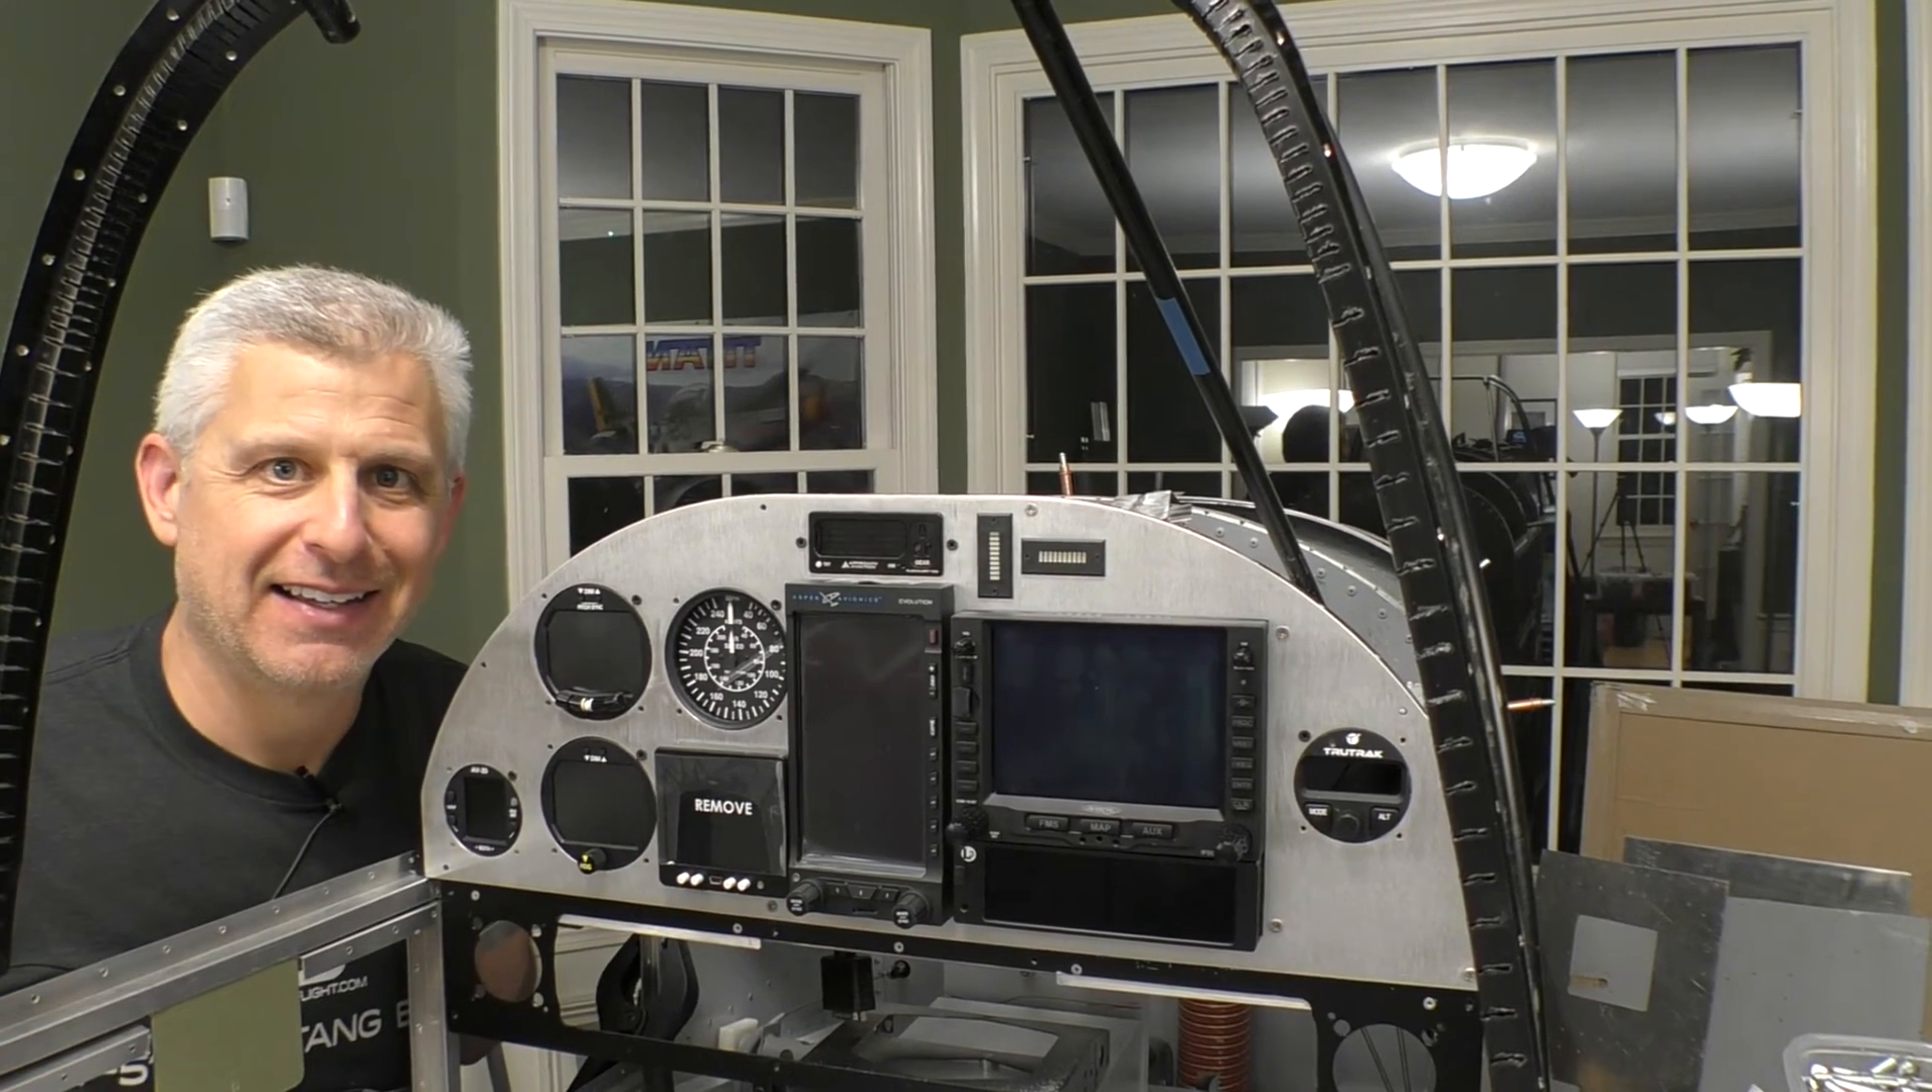Our instrument panel is now in place.